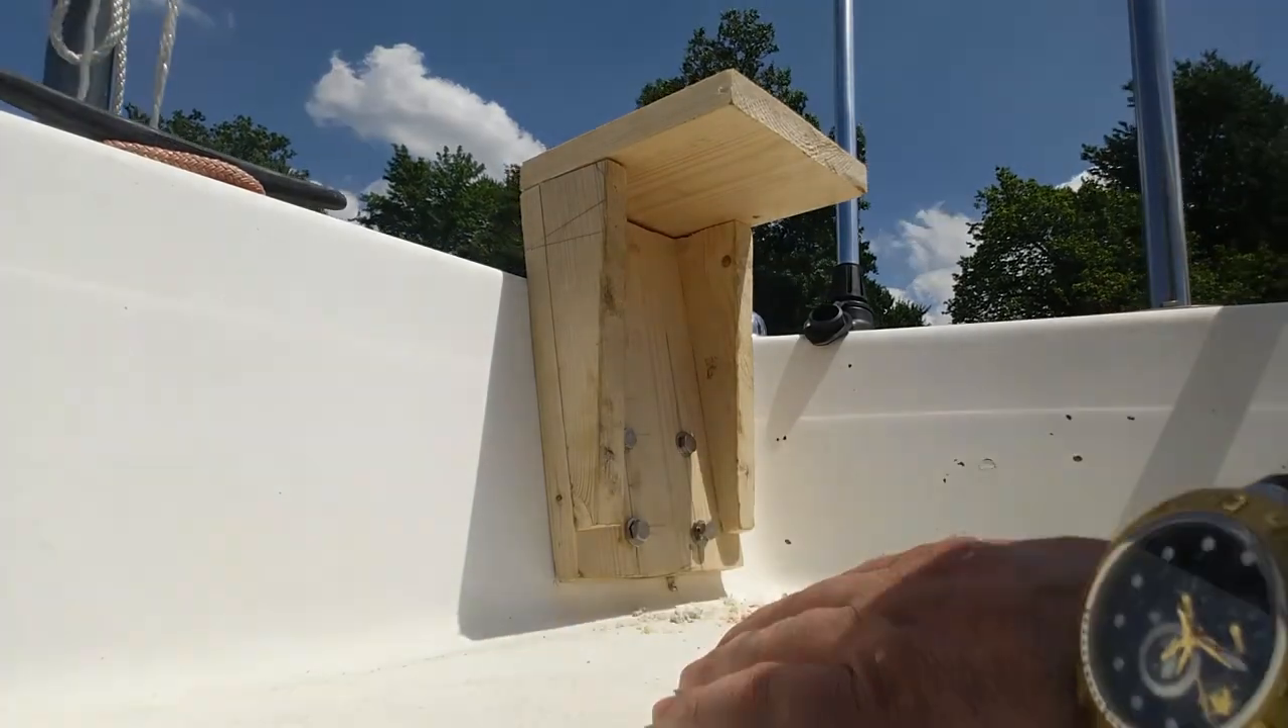After bolting up the top two screws, I drilled out the bottom holes and ran the lag bolts in making a very solid mounting bracket.